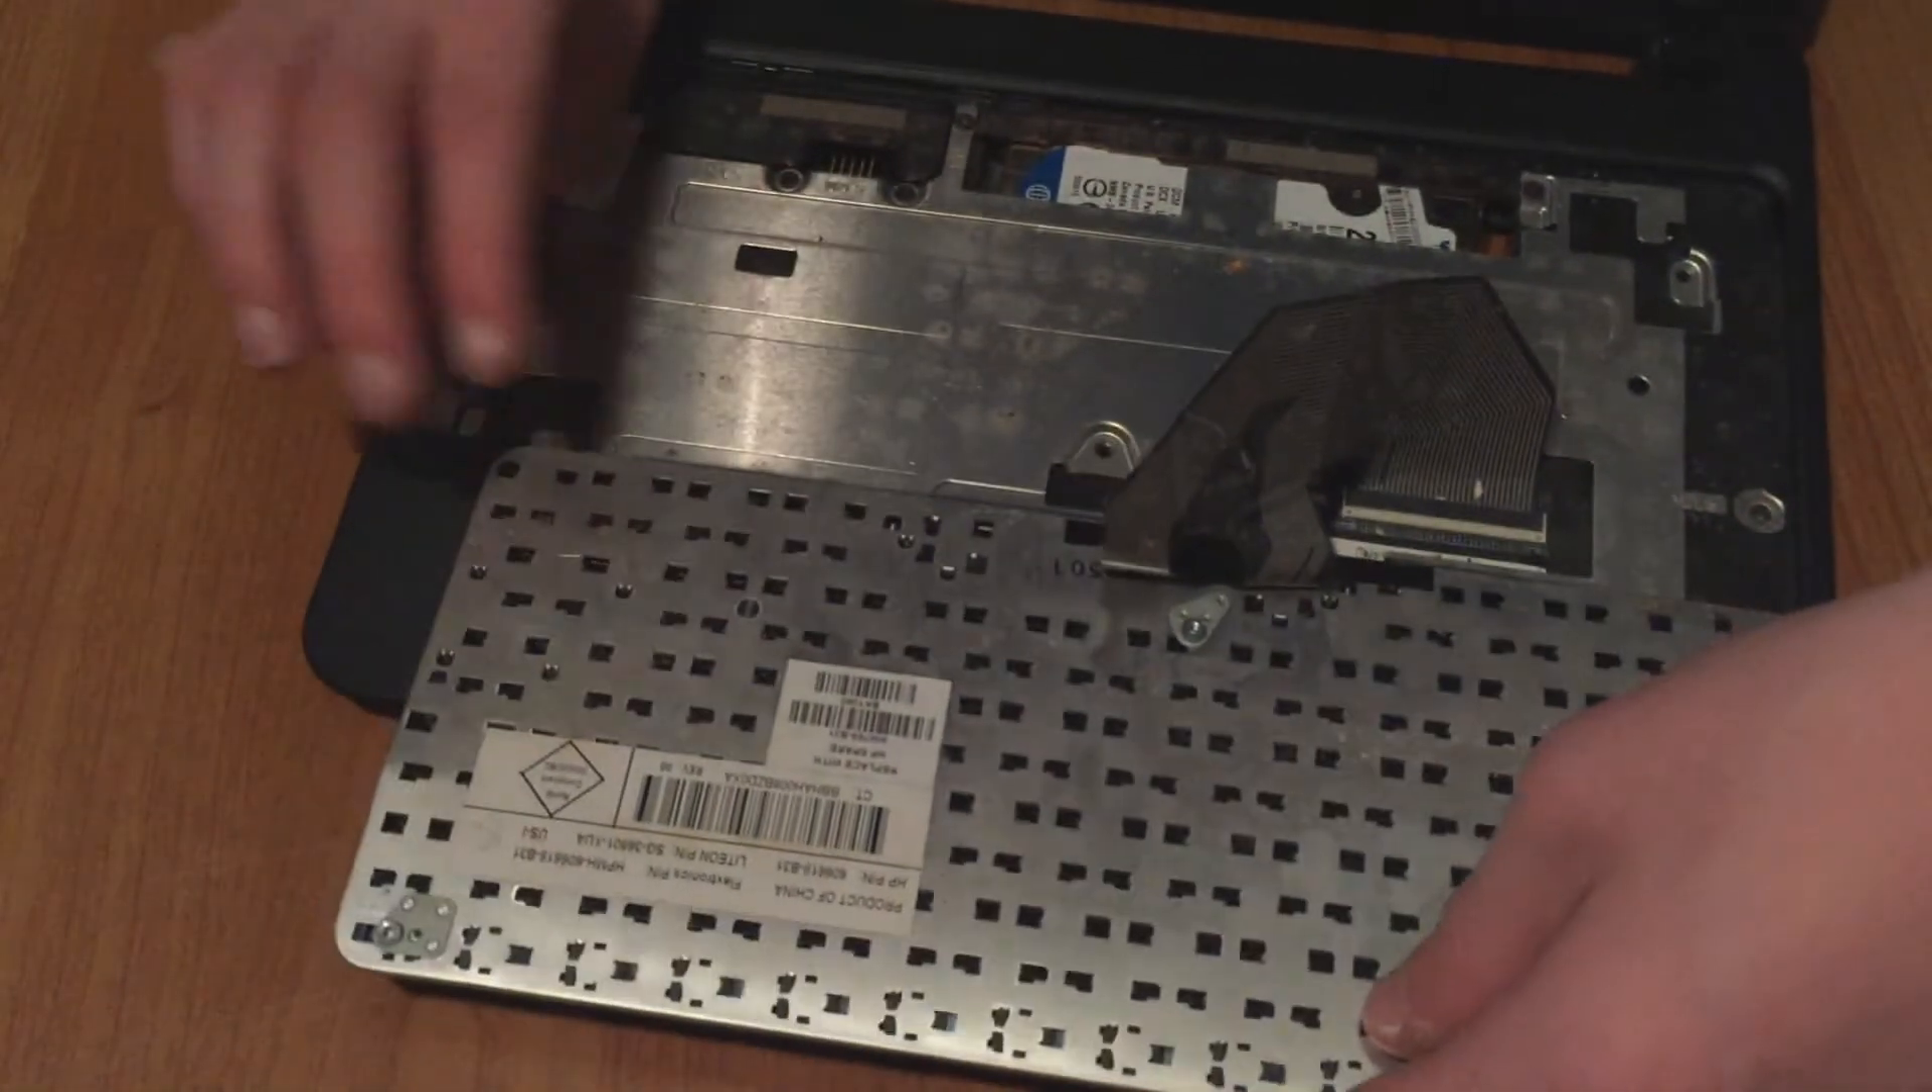There we go finally the keyboard came loose.